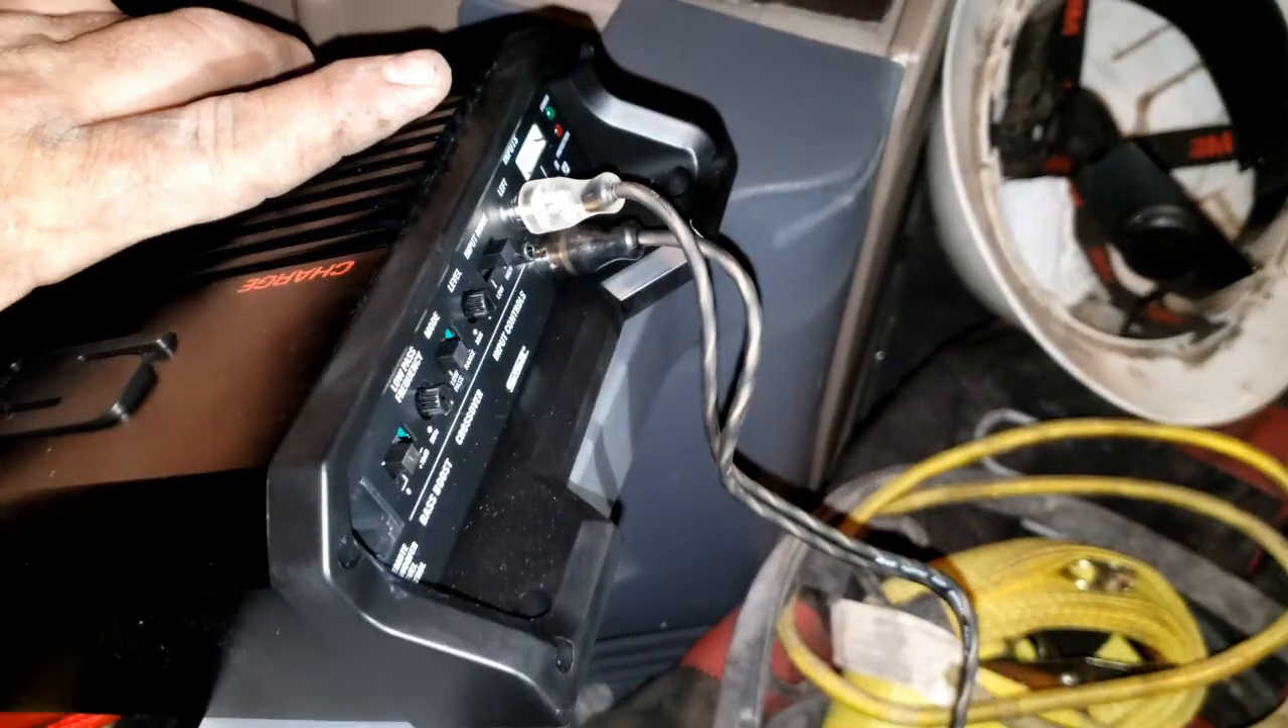So we've got all that and we've got our rca's plugged in on the back of the amp.